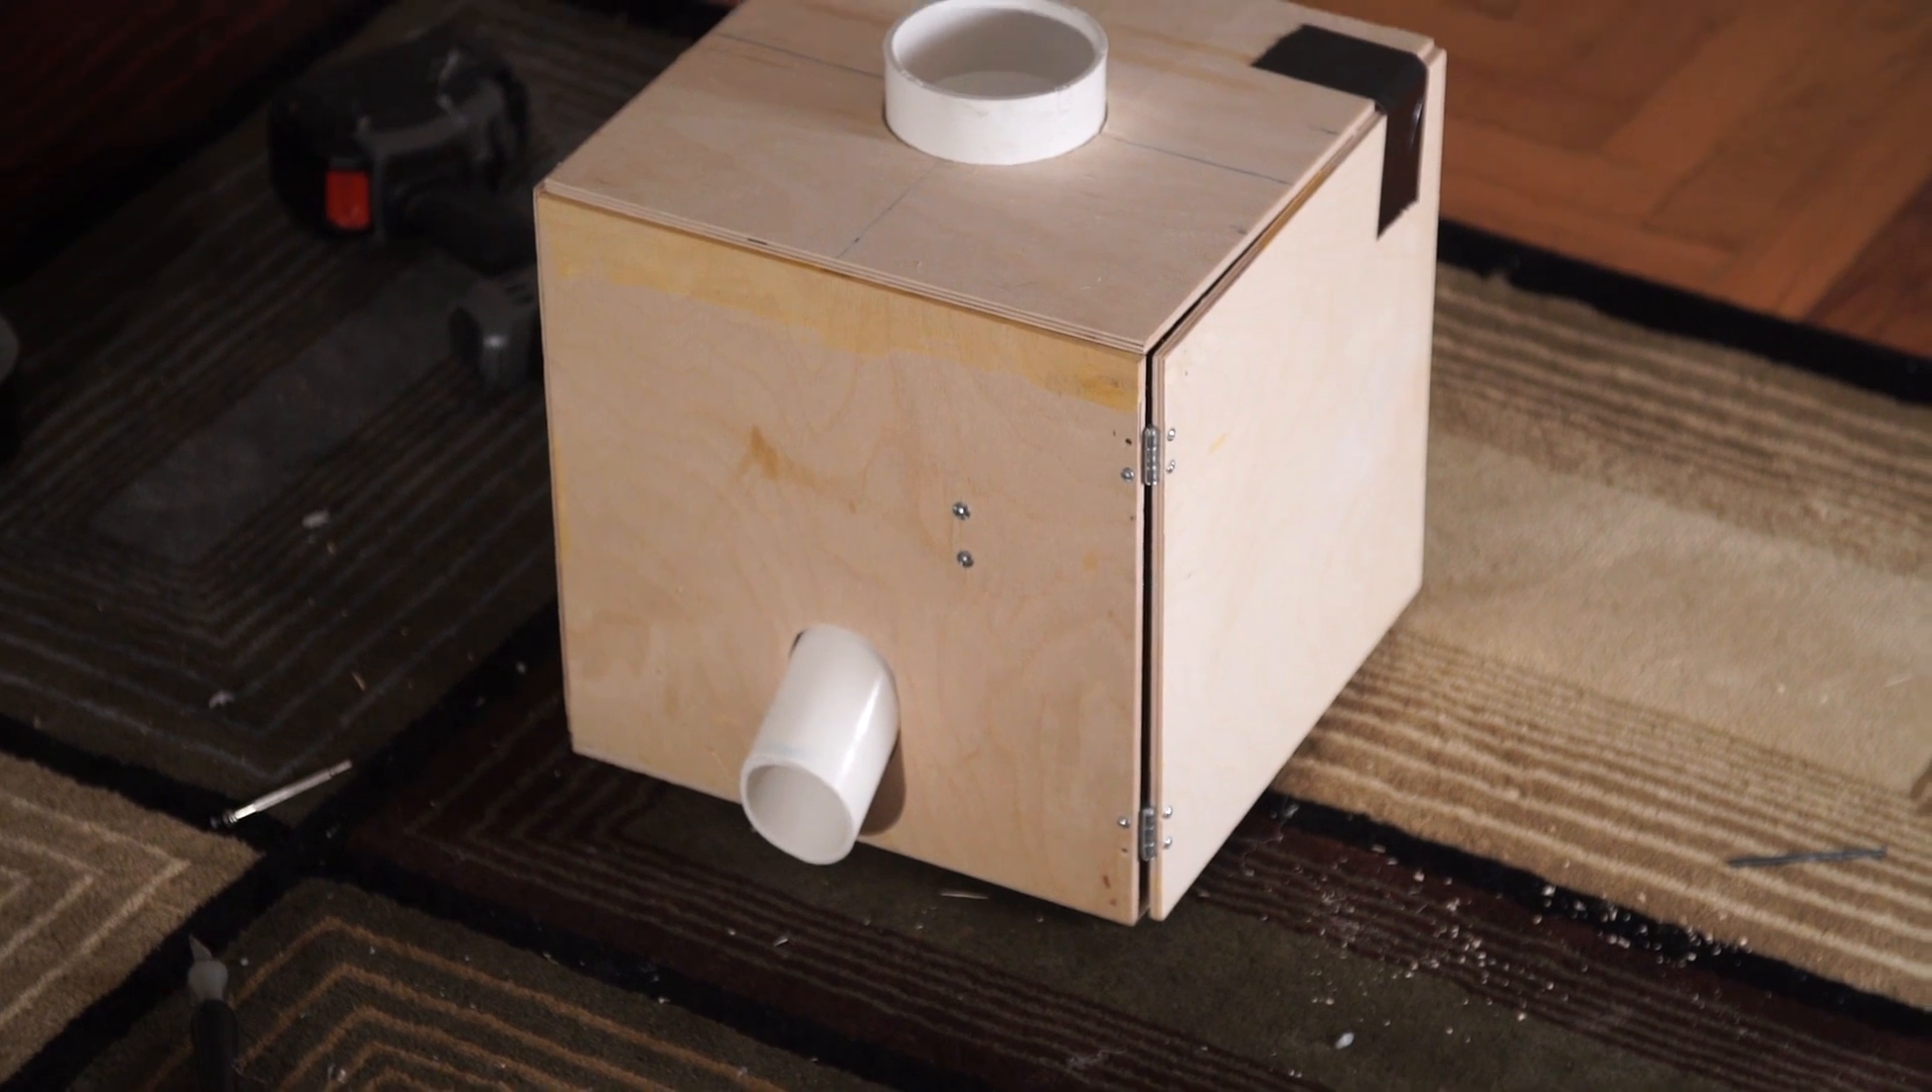I drilled a 4 inch hole on the top piece of the box that fits flush with the PVC funnel.